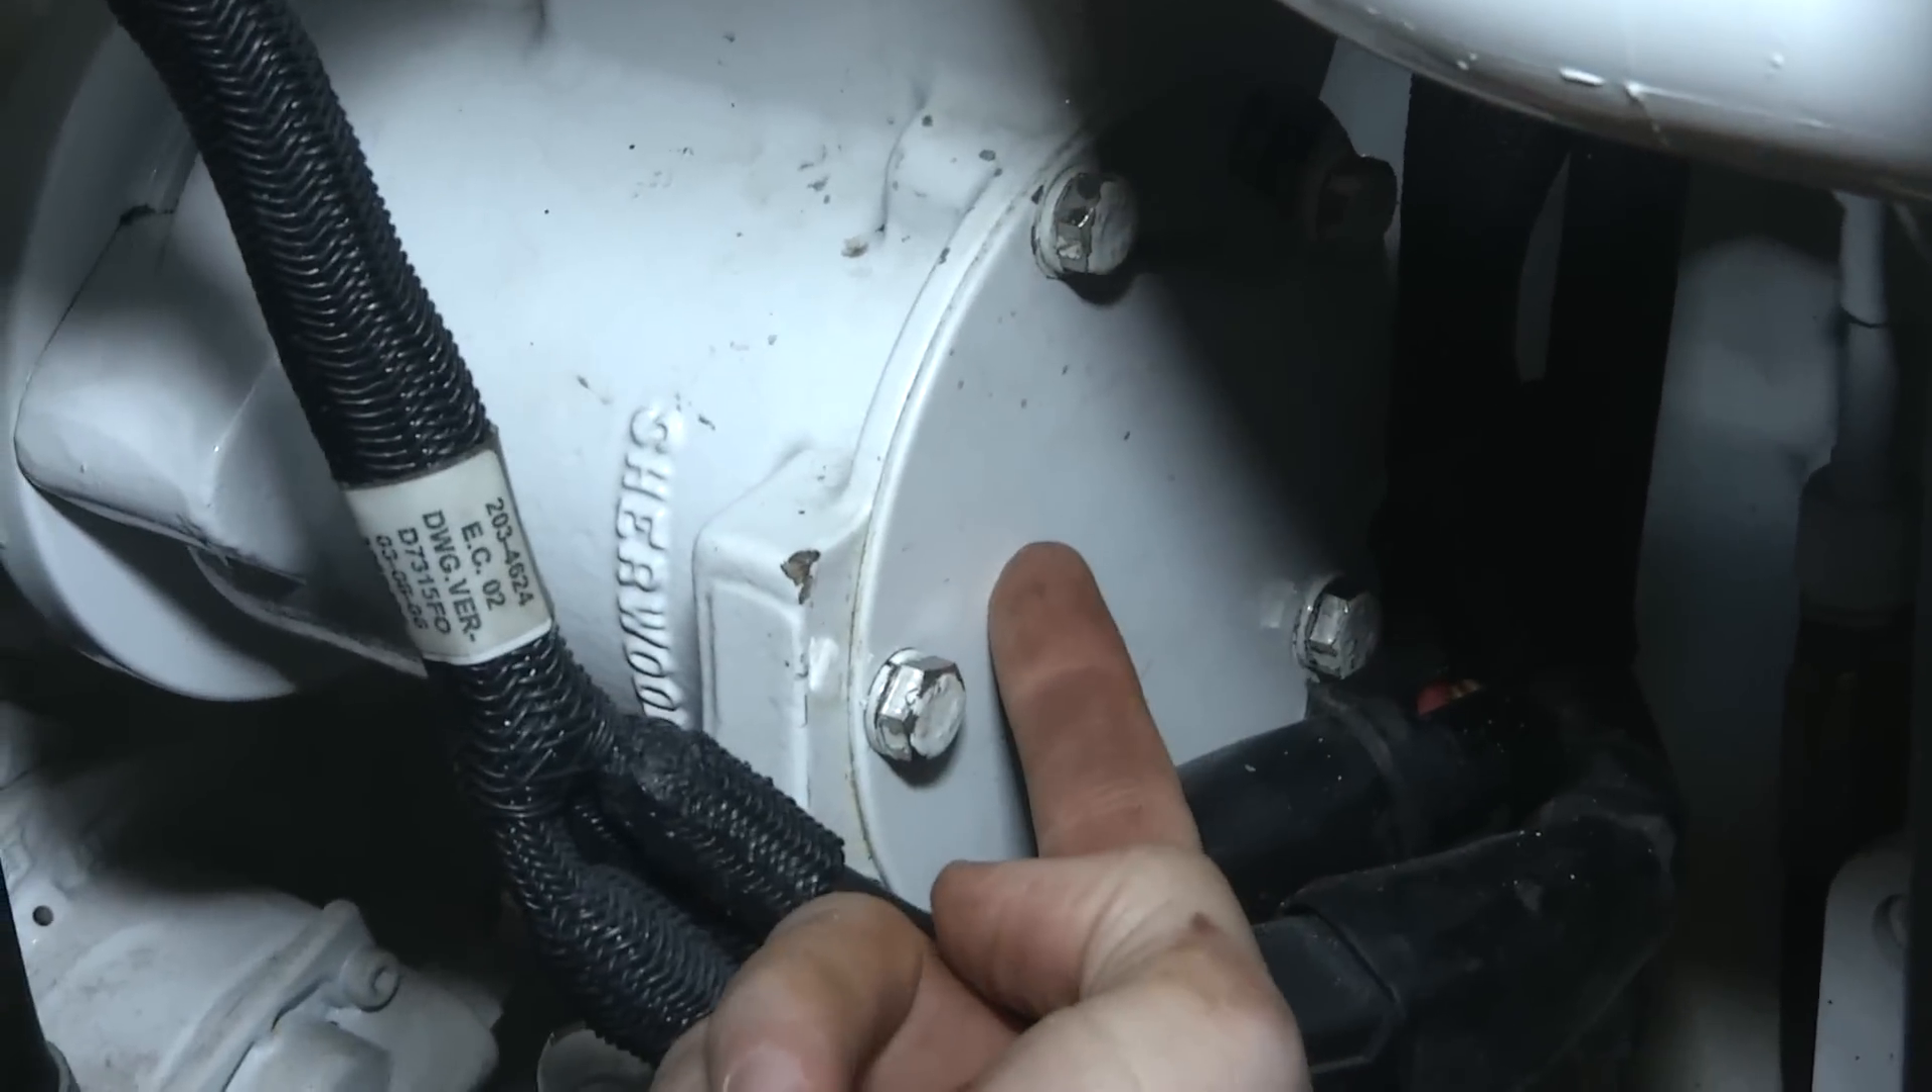We've then reinstalled the cap which will now allow us to pass directly through the raw water pump.